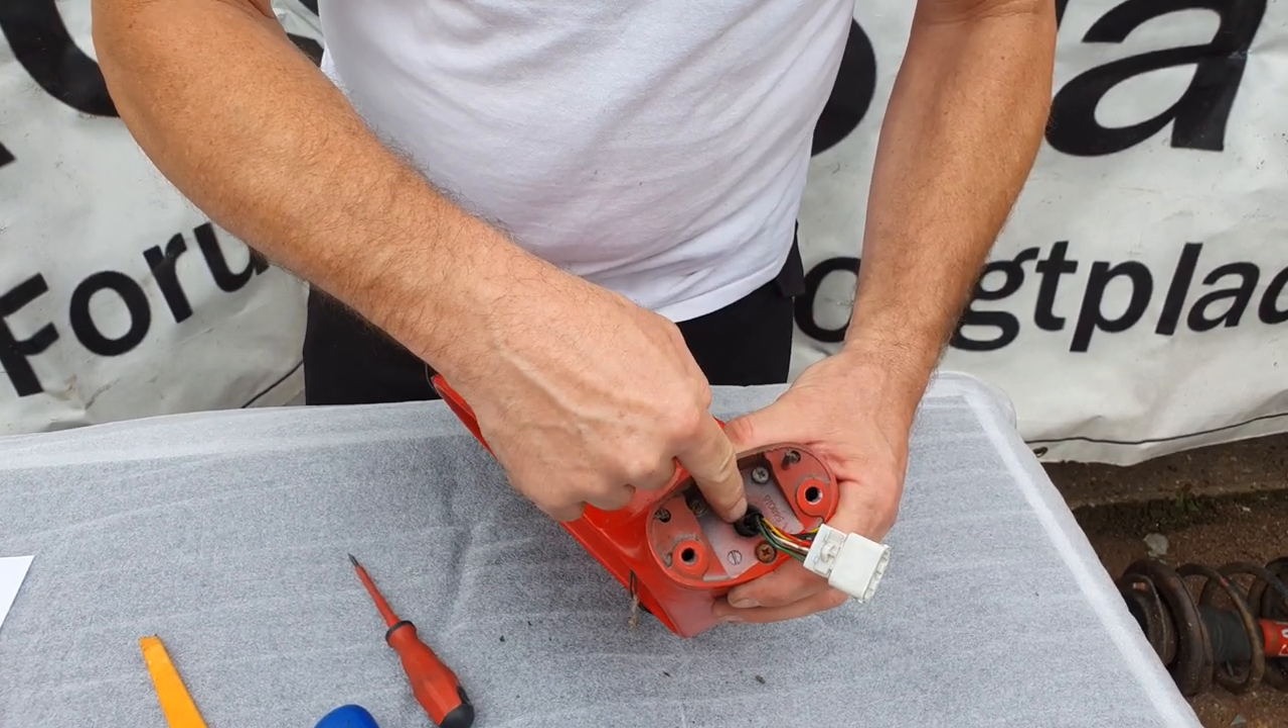Okay, now it starts to get a bit more tricky, because you can see that this plug has got to go through that small hole and there is no way that is fitting through the hole.